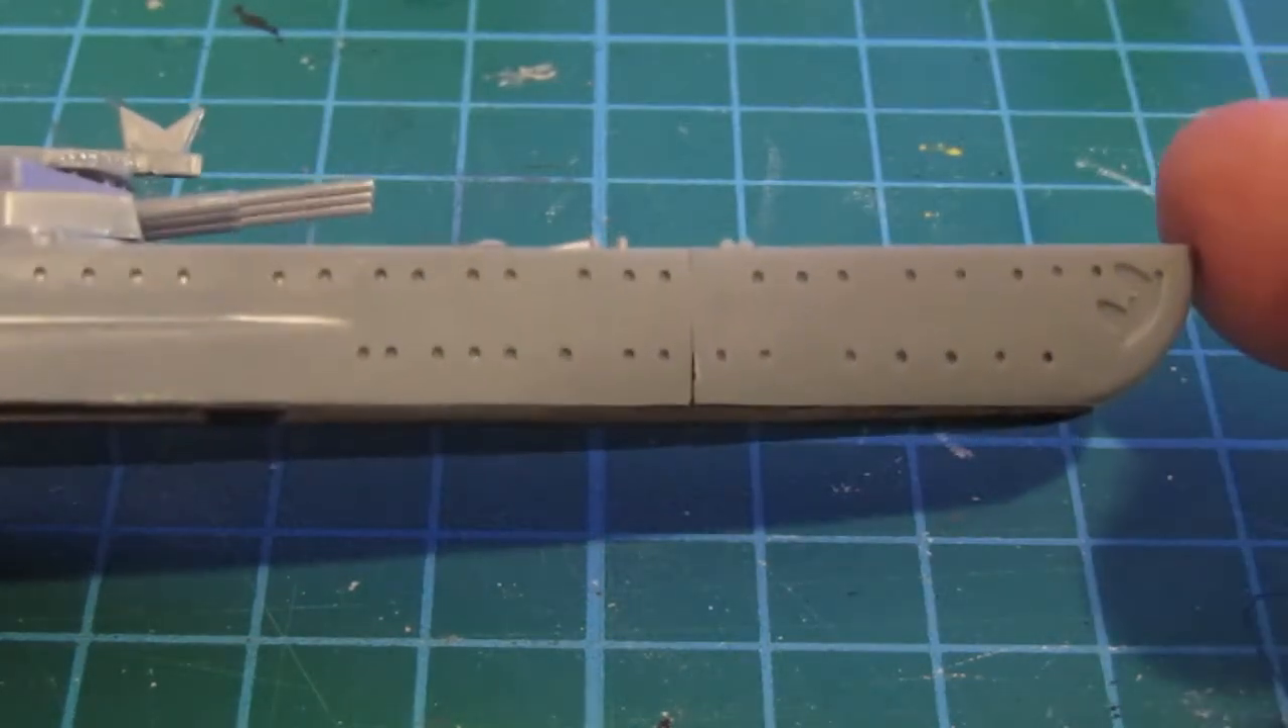But there's a seam there that I've got to fill in.